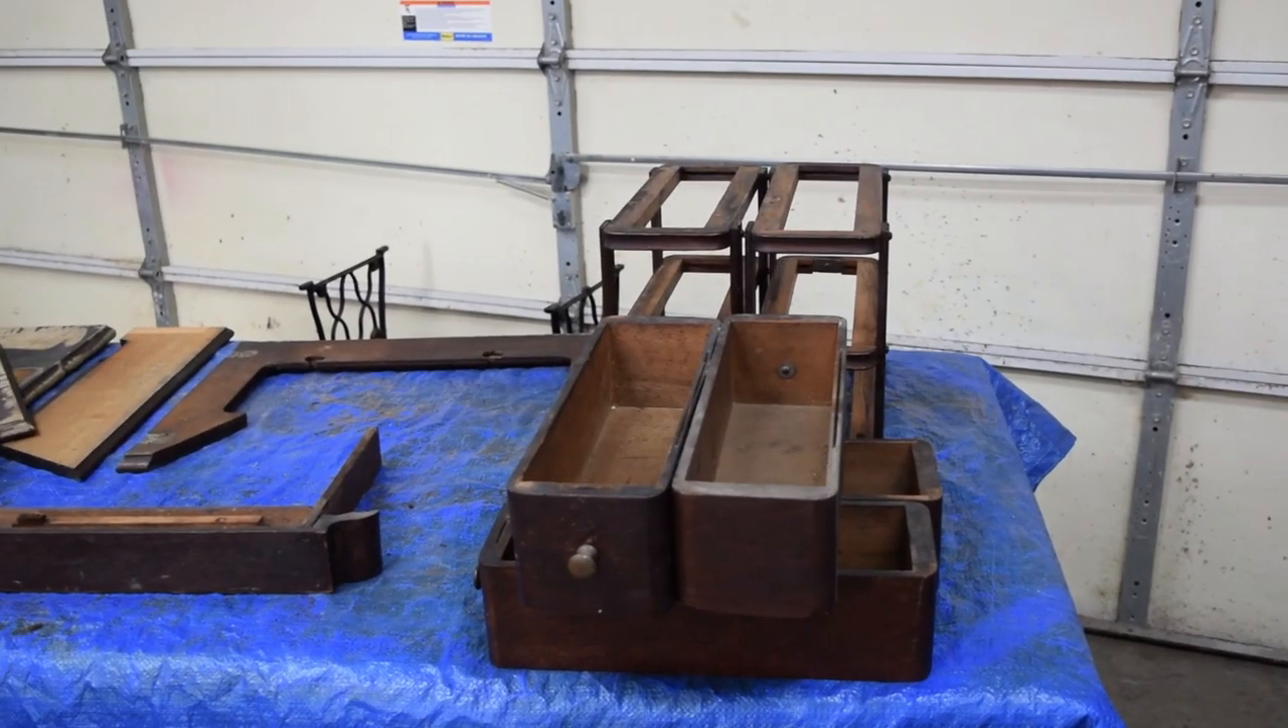And this is the fully disassembled cabinet.